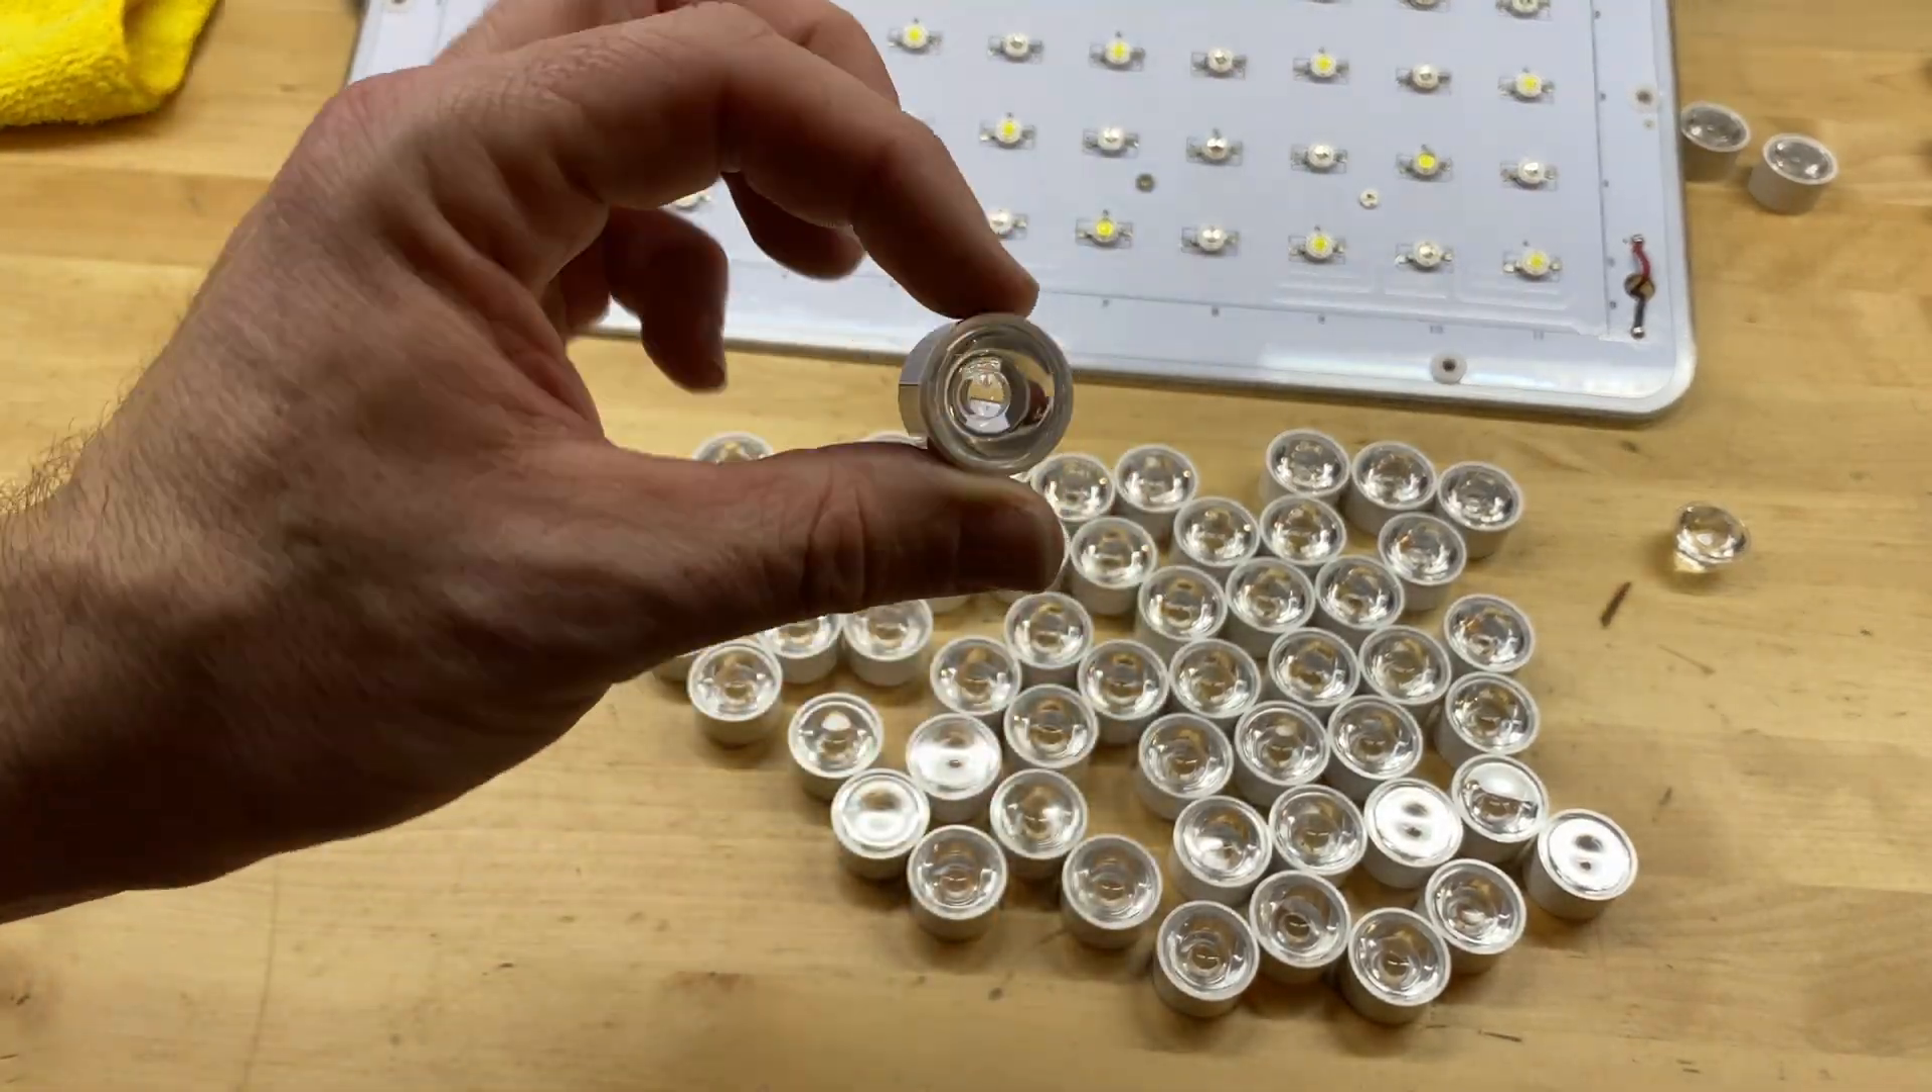Now, I have the new lenses snapped into the original bezels, and it's time to start mounting them back on the LED panel.